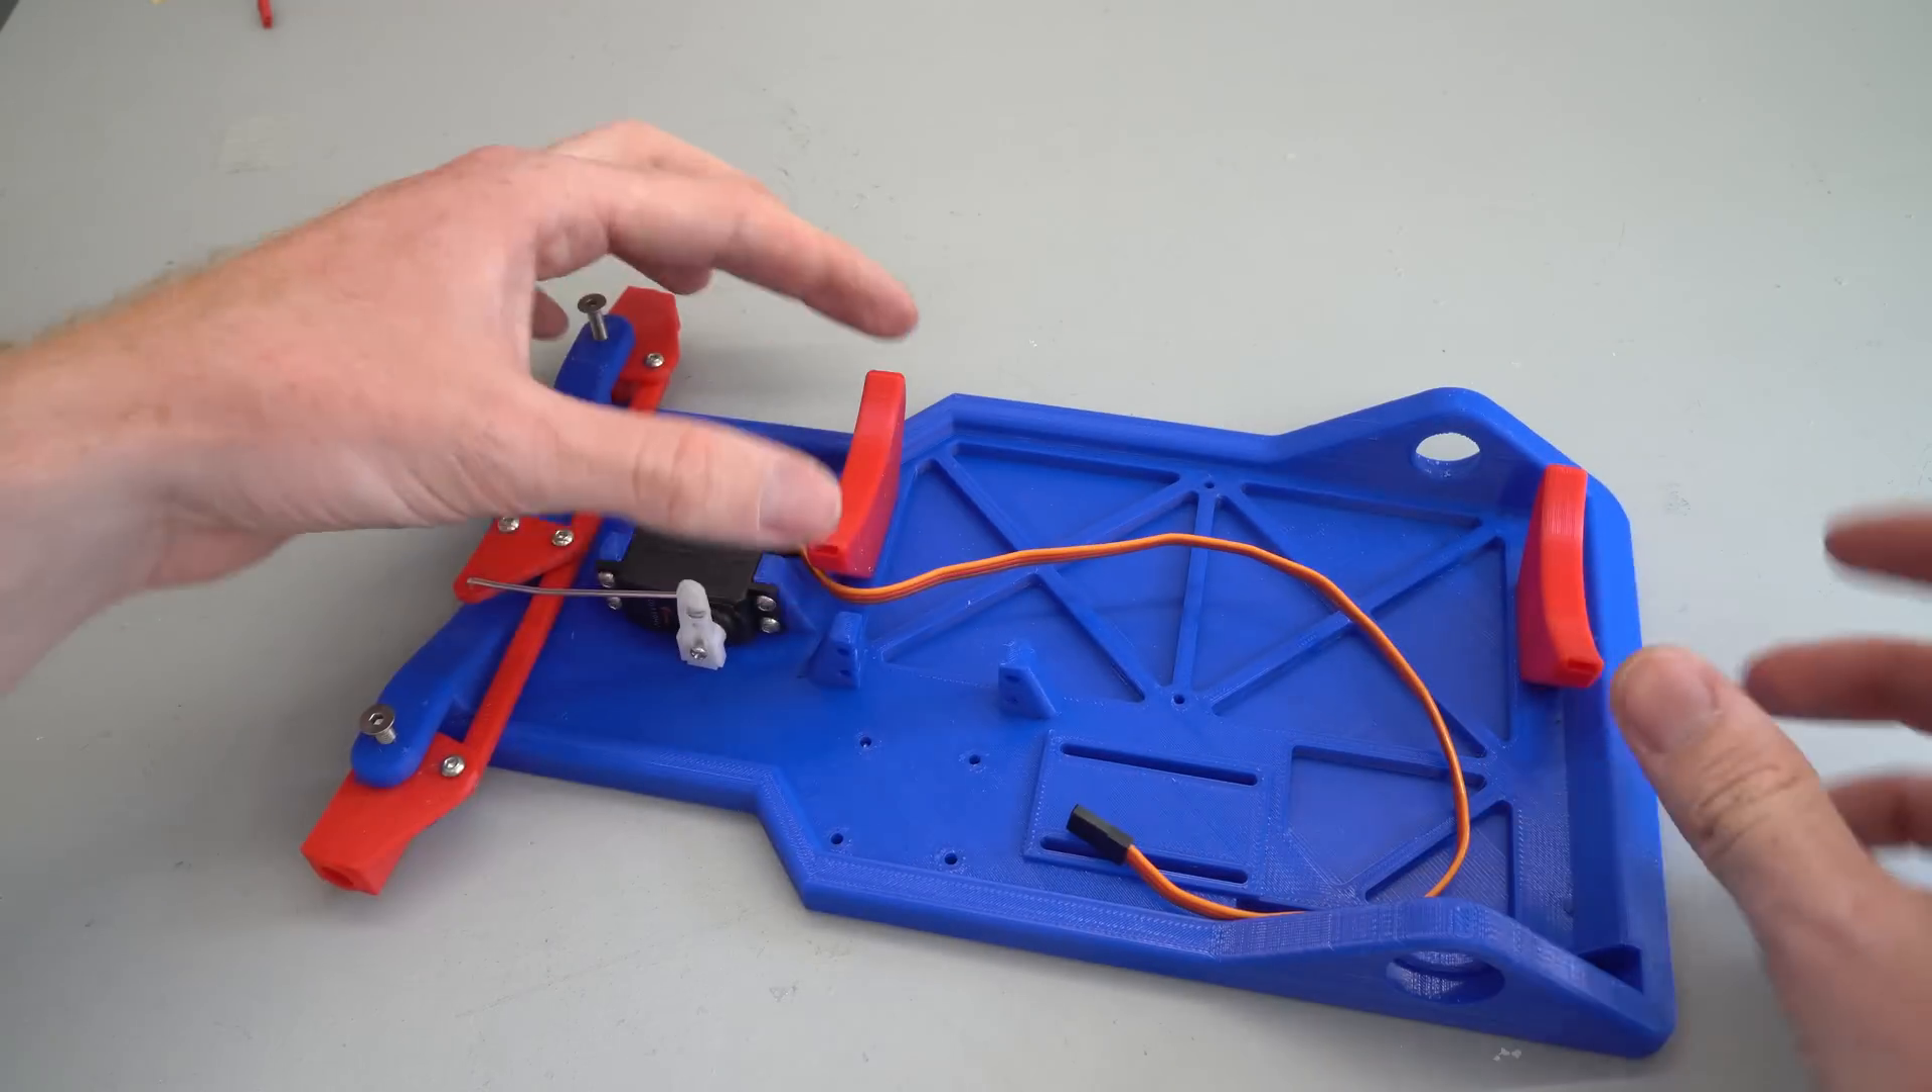So there we go, the bottle mount brackets are in position.